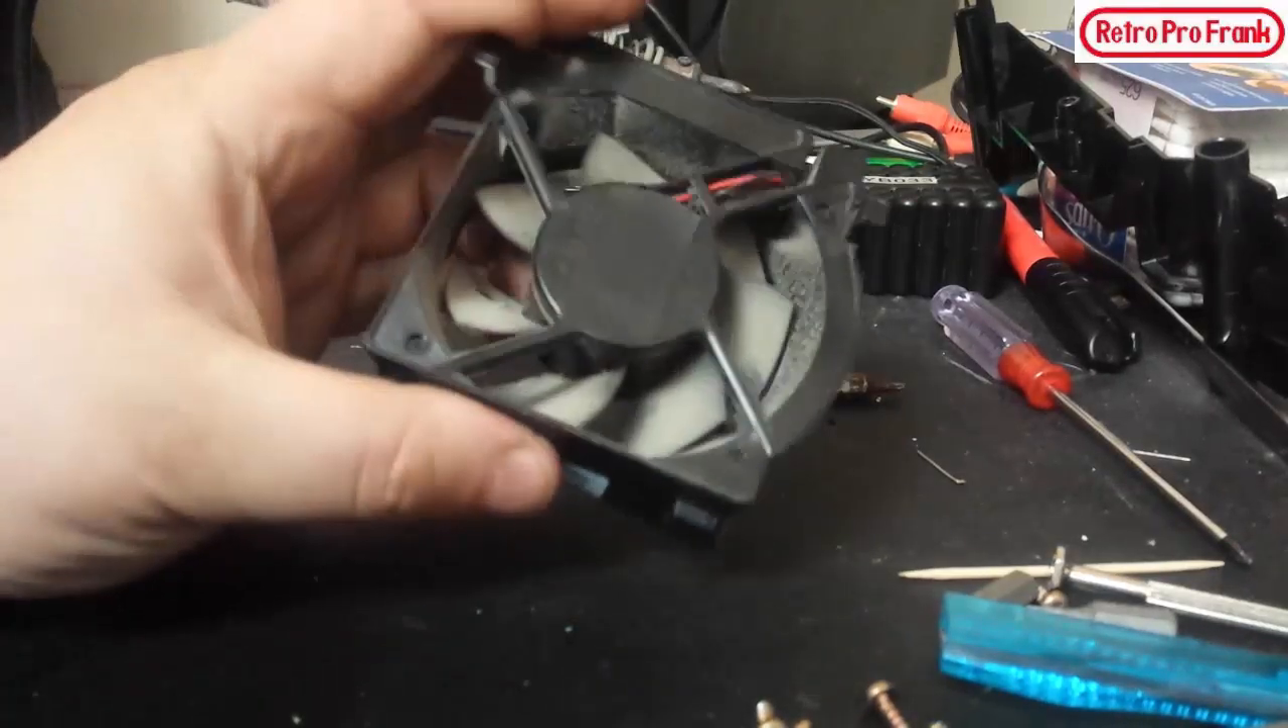Okay so I popped the fan out.